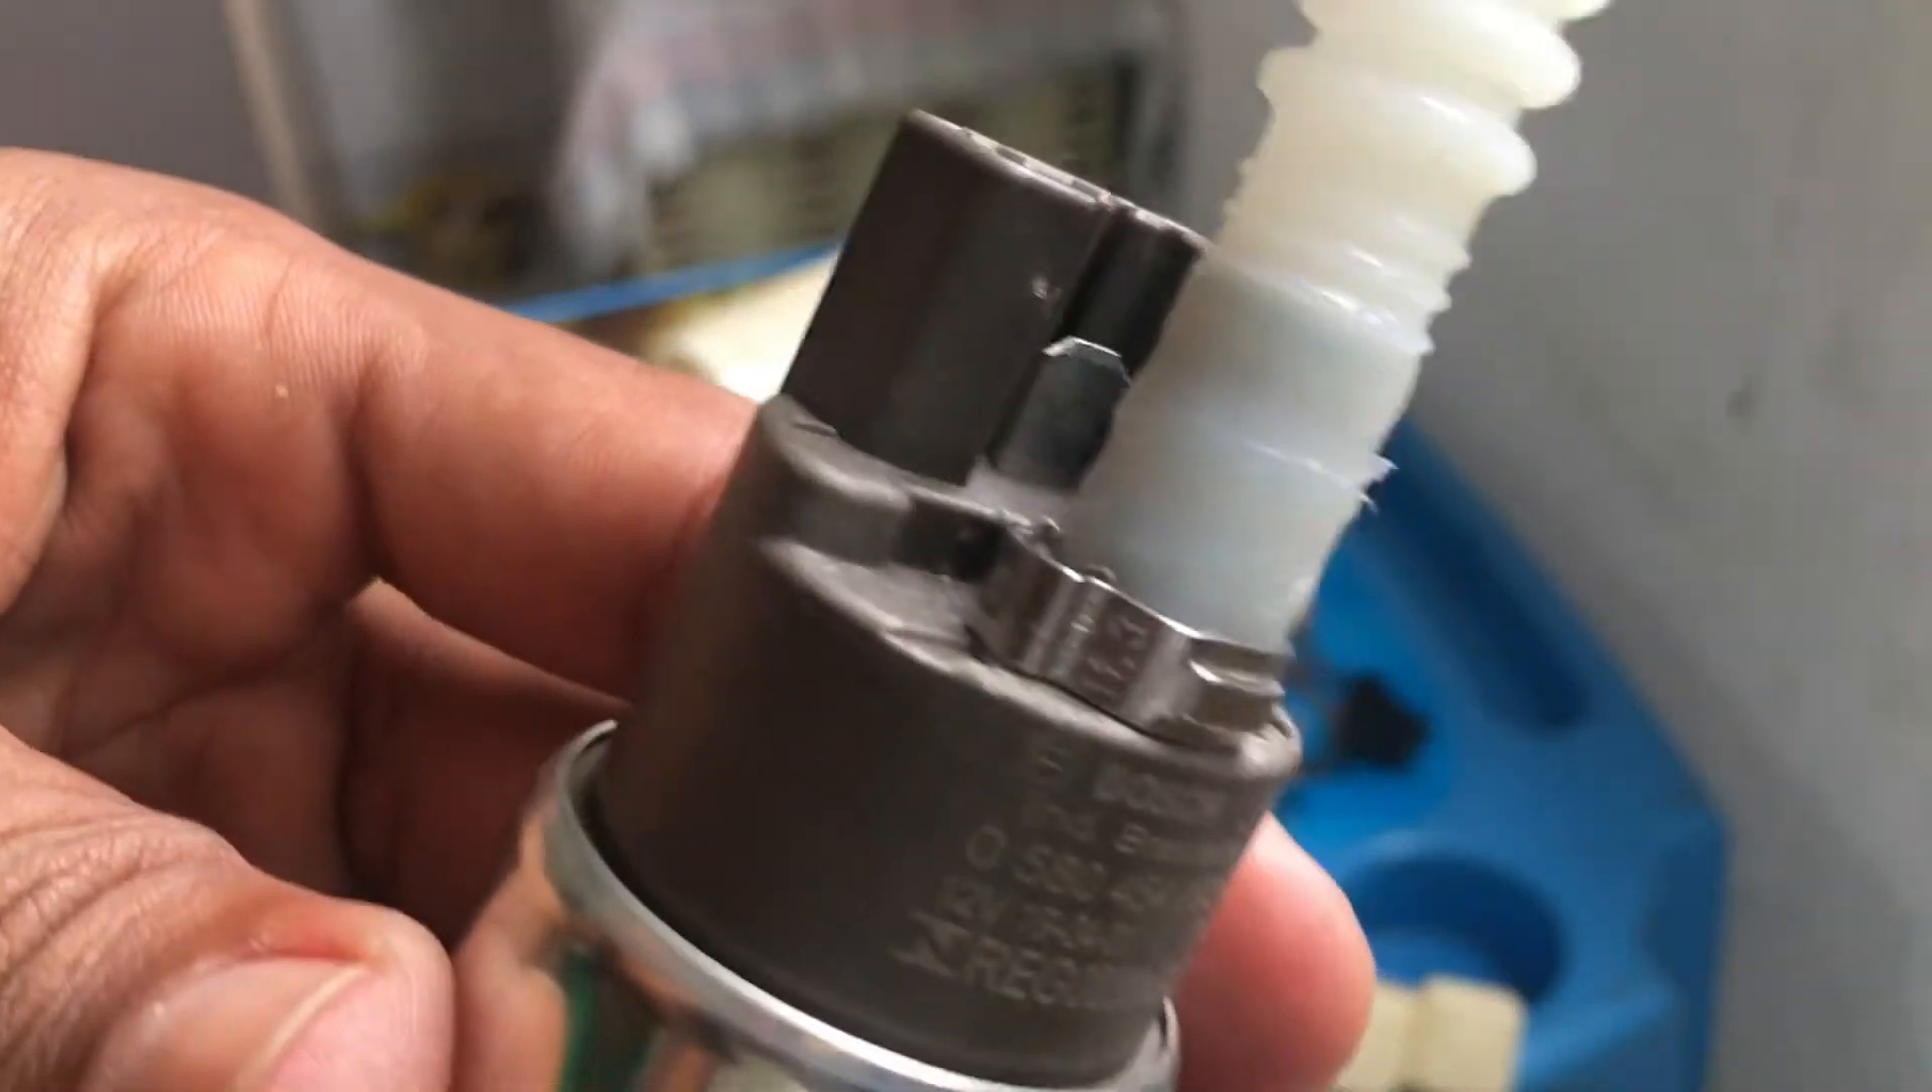Então rapaziada consegui colocar essa presilhazinha aqui ó me deu um pouquinho de trabalho.